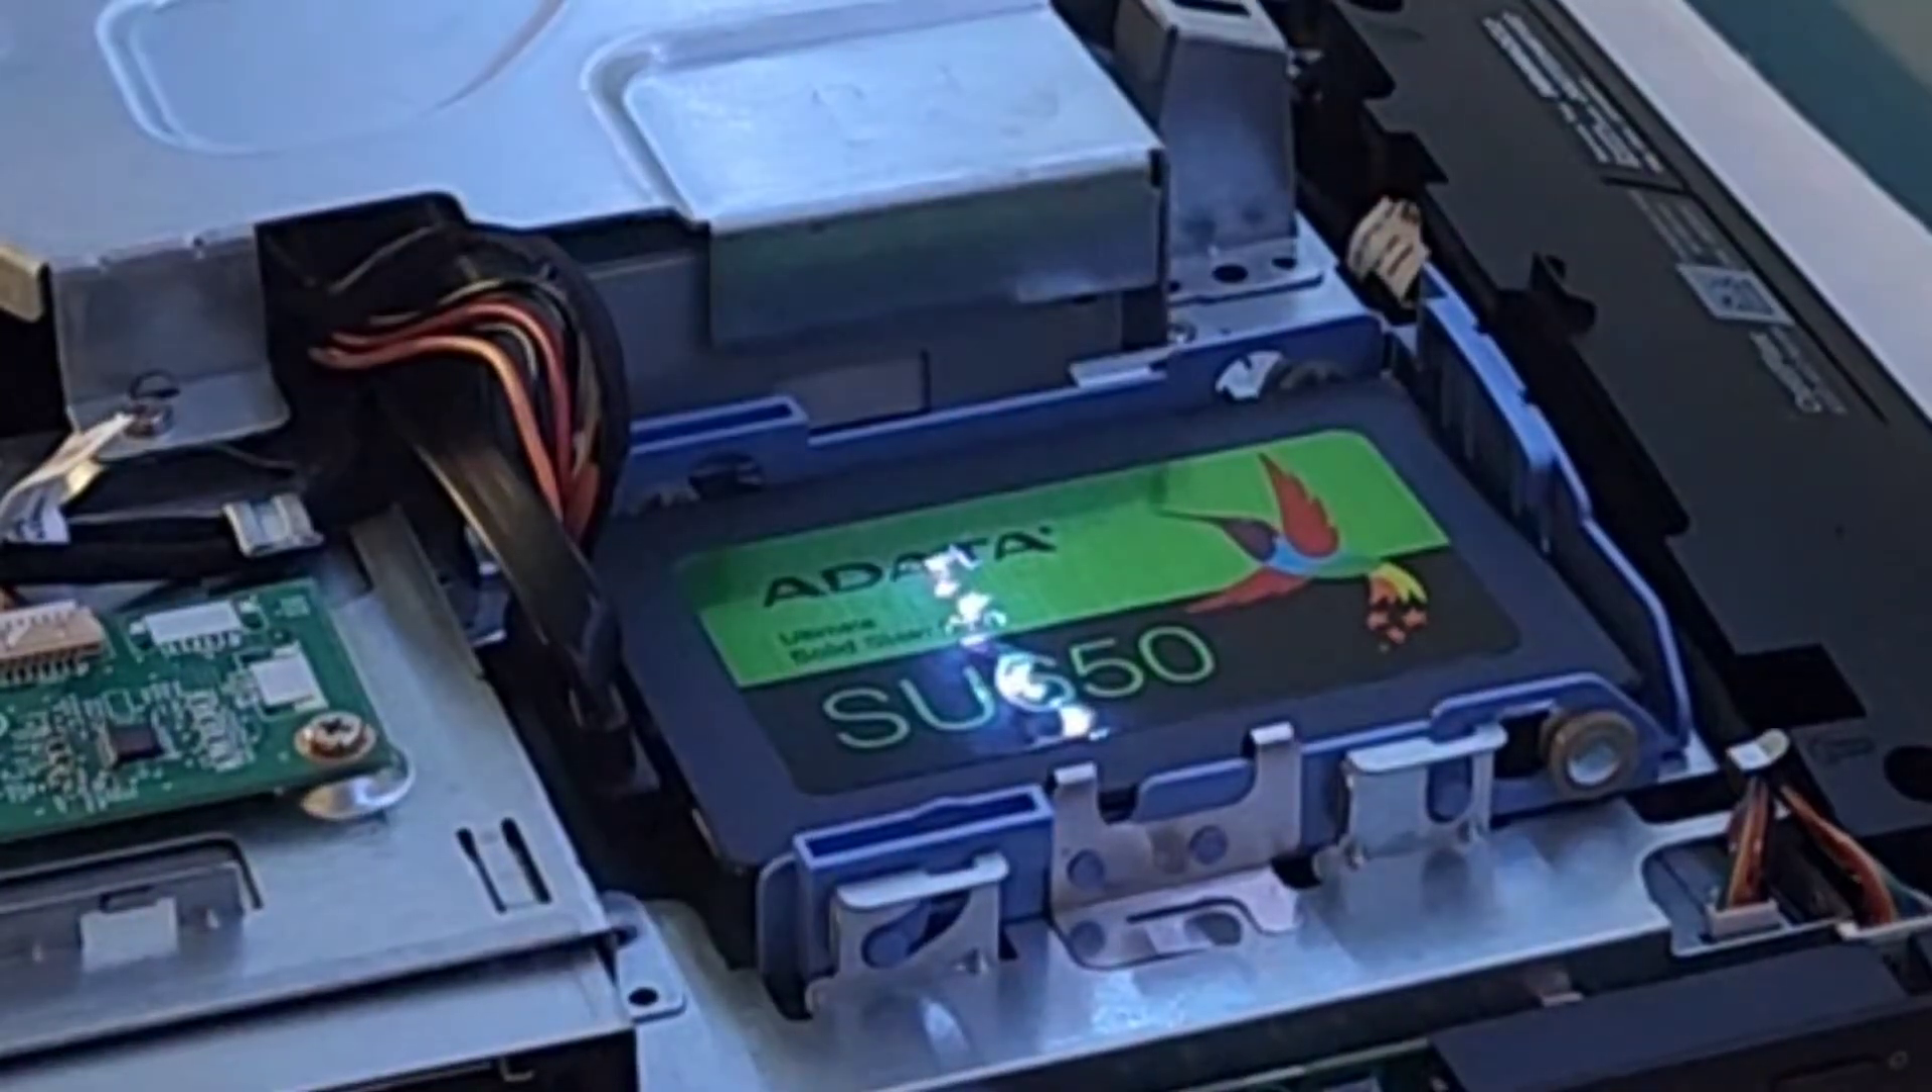We have installed an SSD in a Dell Optiplex 3030, all-in-one series.